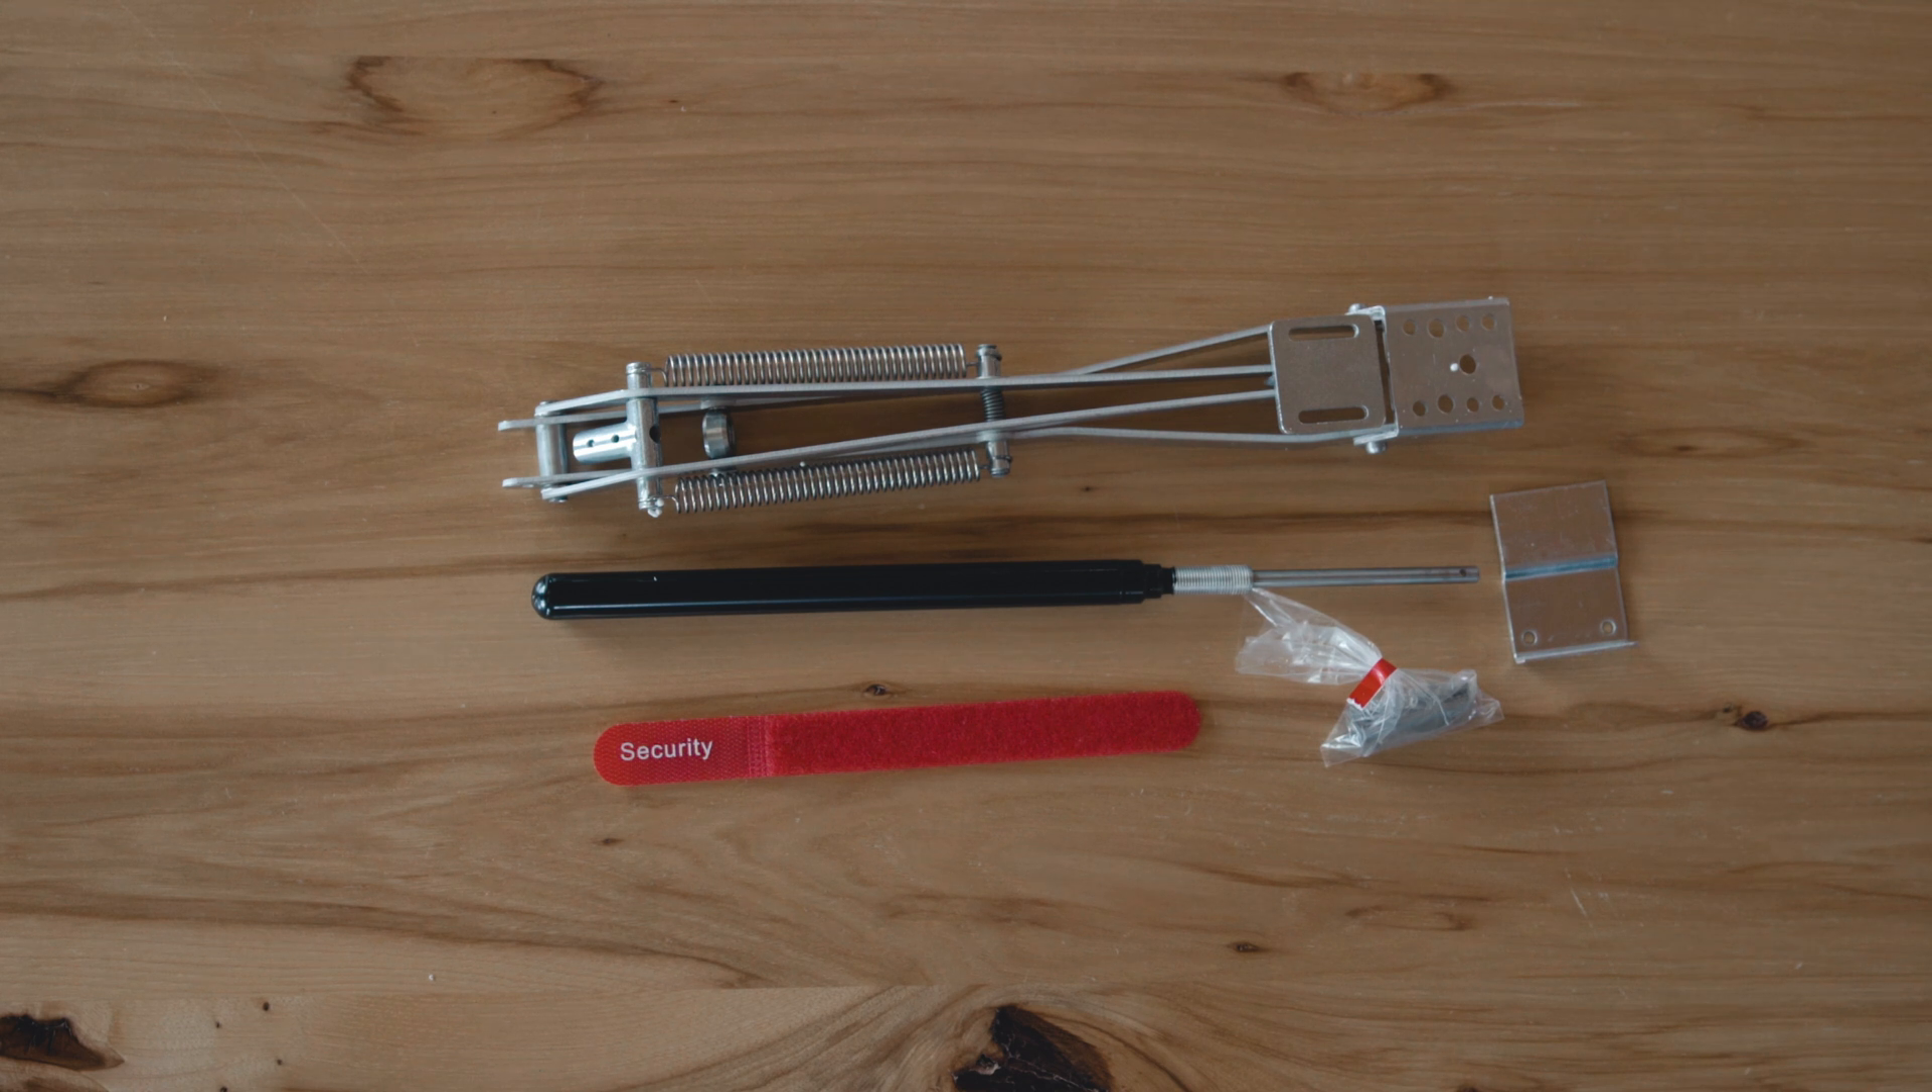The springs are already attached the brackets put together so the only thing you really need to do is to thread the rod in place and you're done.